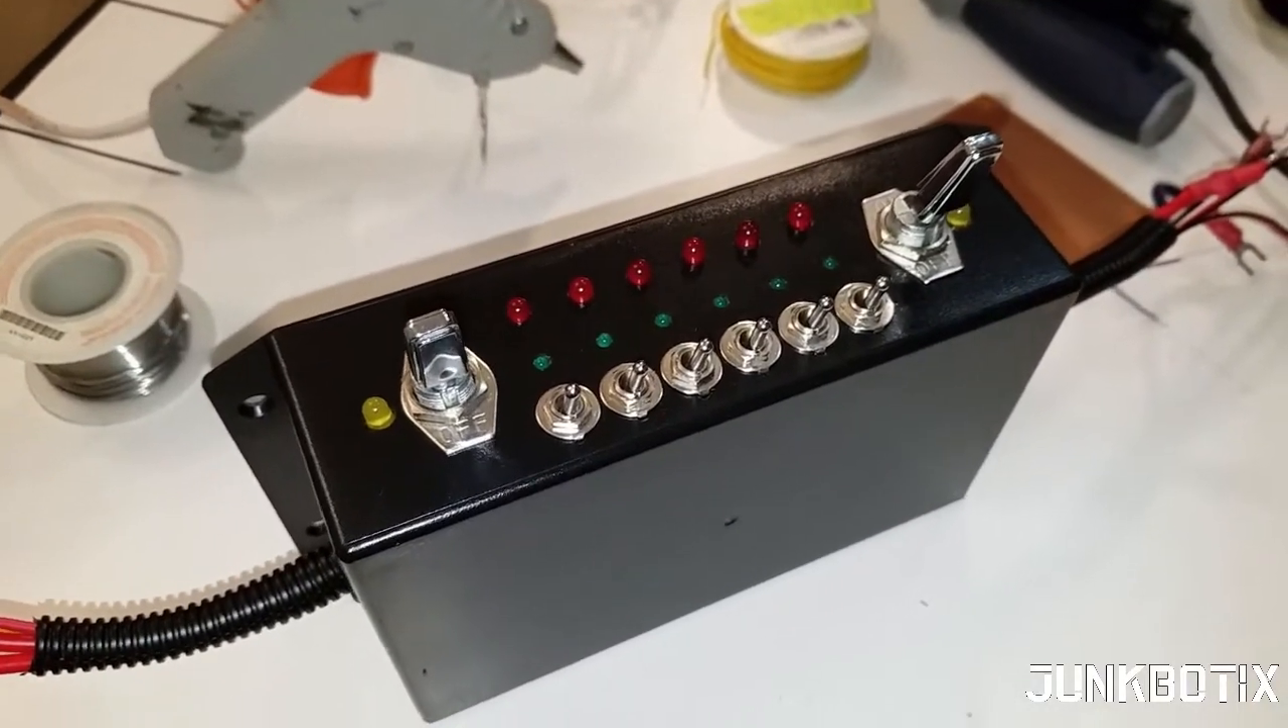So here is our, uh, finished enclosure with all the switches, all the LEDs, all the wiring, more or less ready to go.